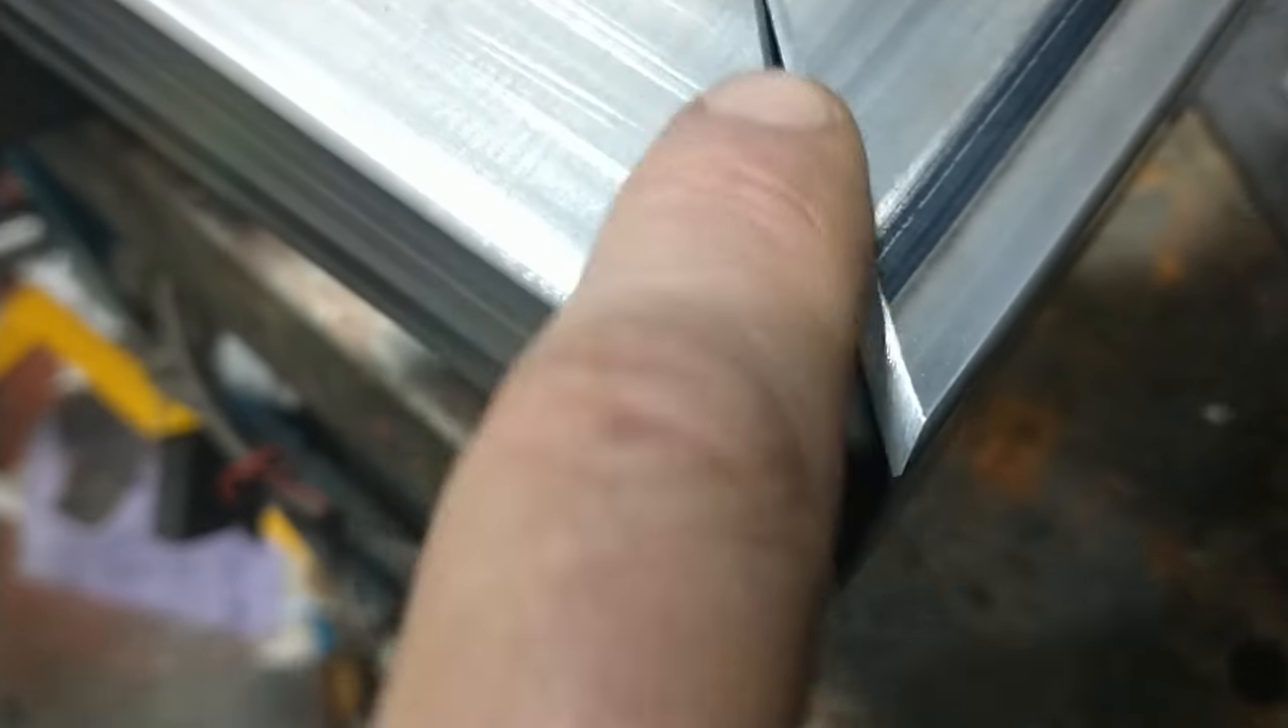You see a sodding great gap there that's obviously where i didn't have the chop saw uh set very well to 45 degrees on these.